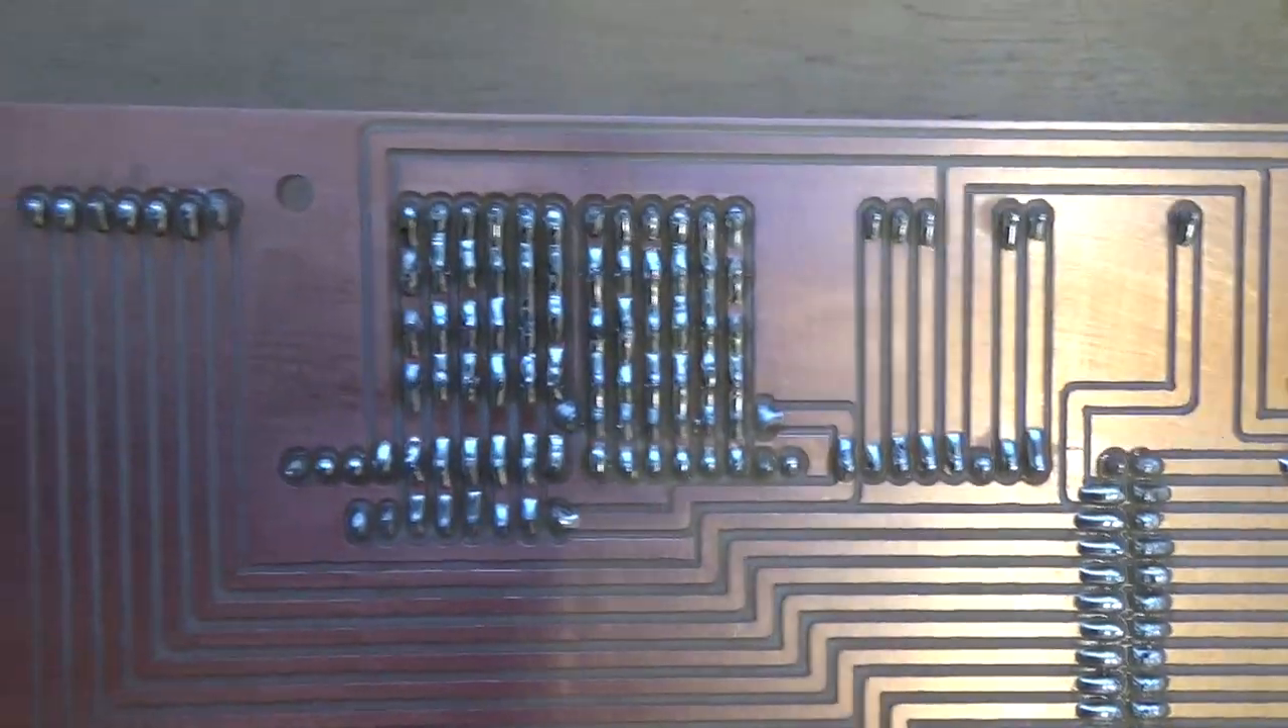Okay so I've finished soldering all the pins together that's what it looks like the finished article.